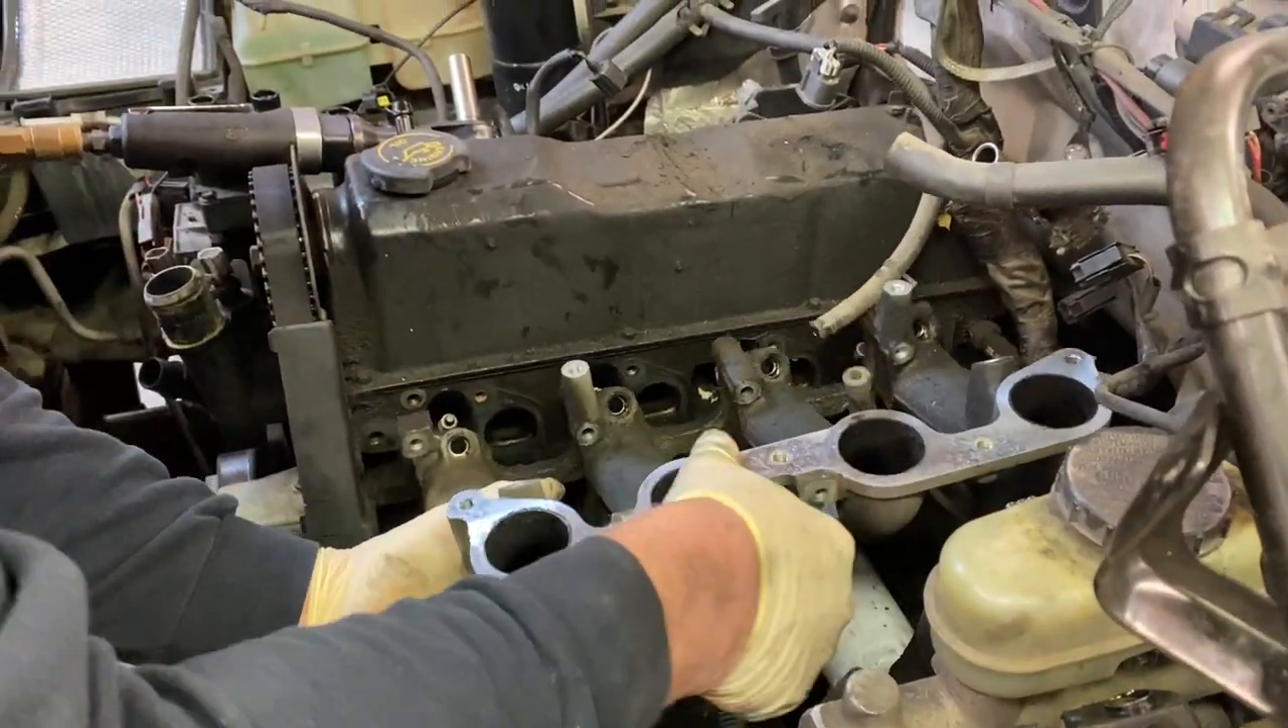Okay, with those last two bolts removed there, guys, here is your lower intake manifold.